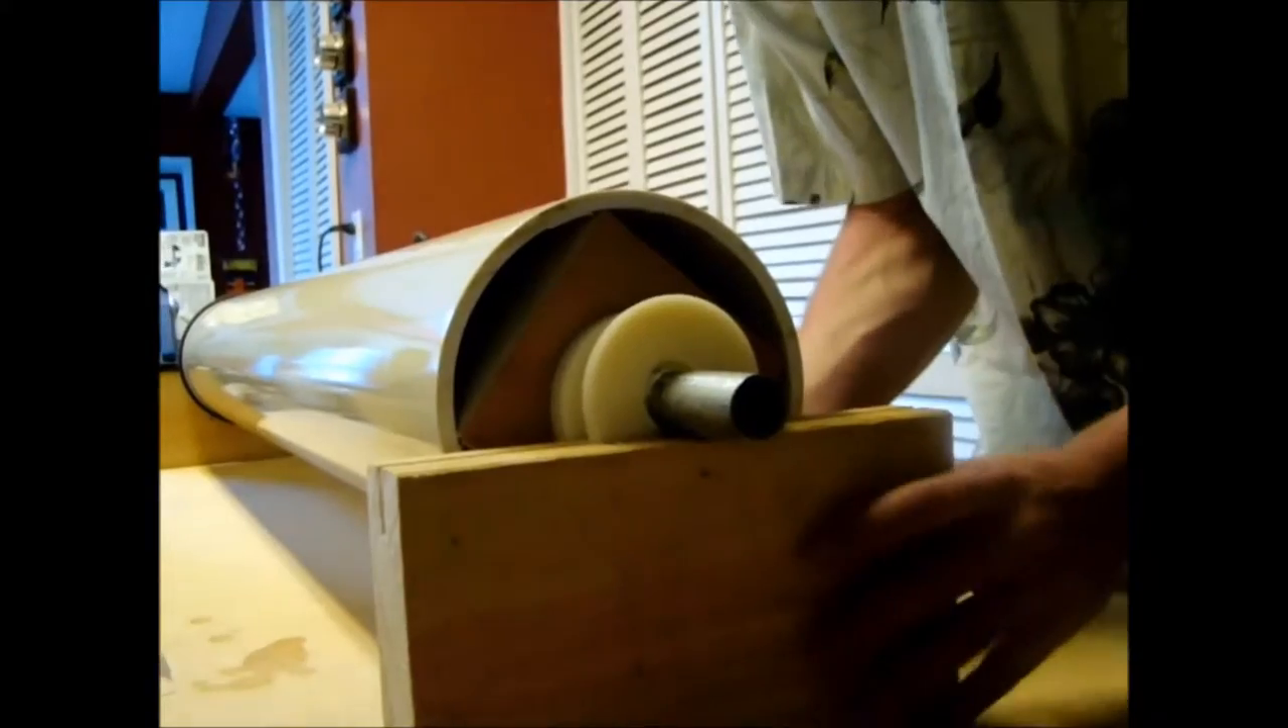To hold our 6-inch piece of PVC, we have a square block wedged inside.